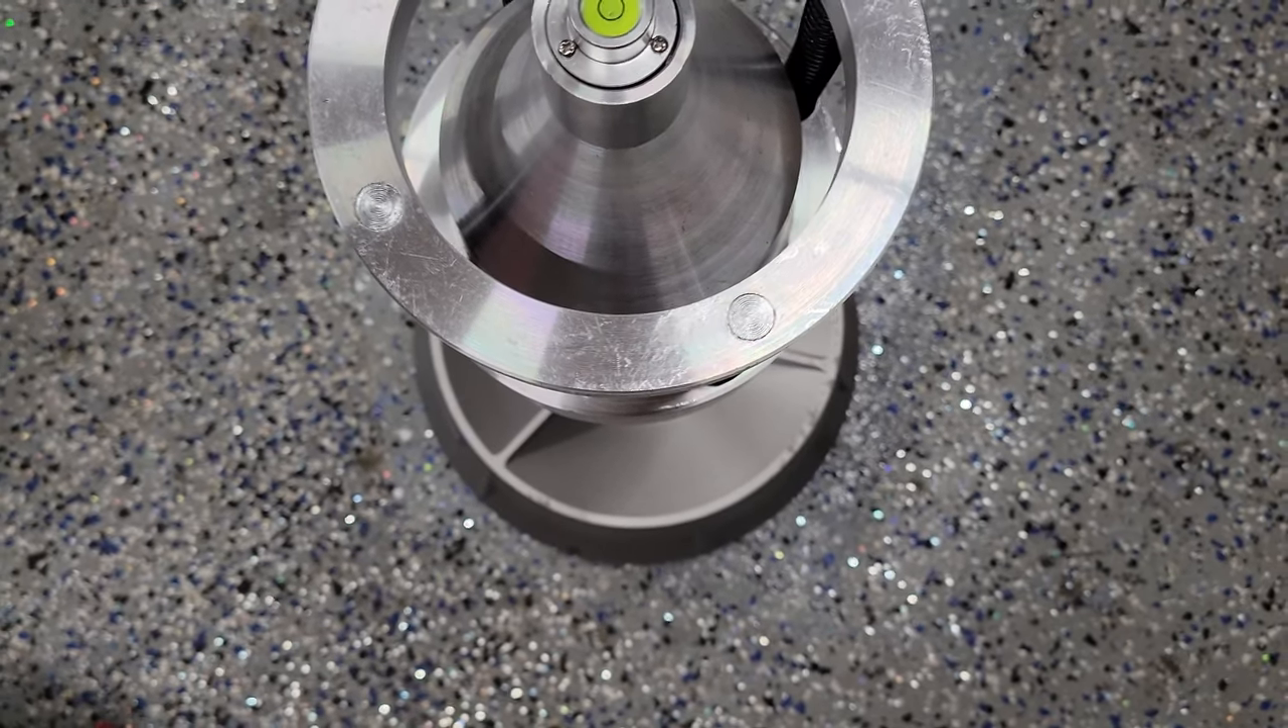Okay, so here is the balancer all assembled.